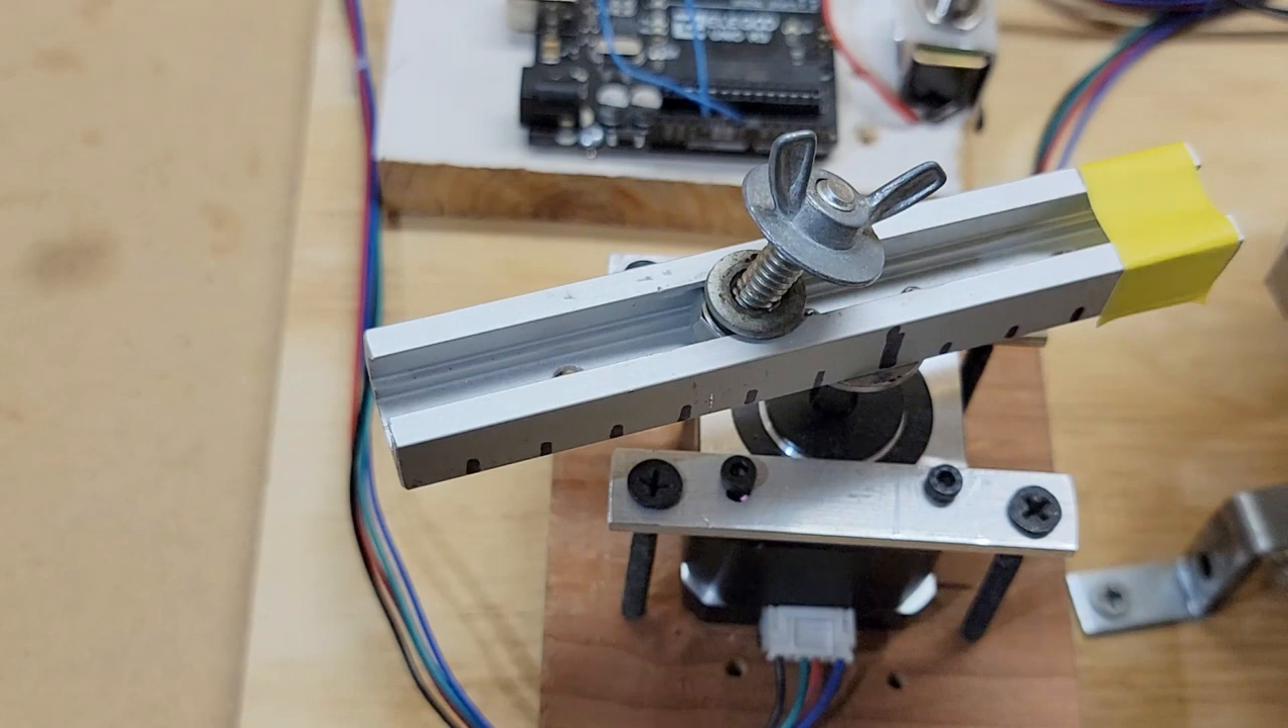On each of the drawing arm motors I mounted a short length of T -track.